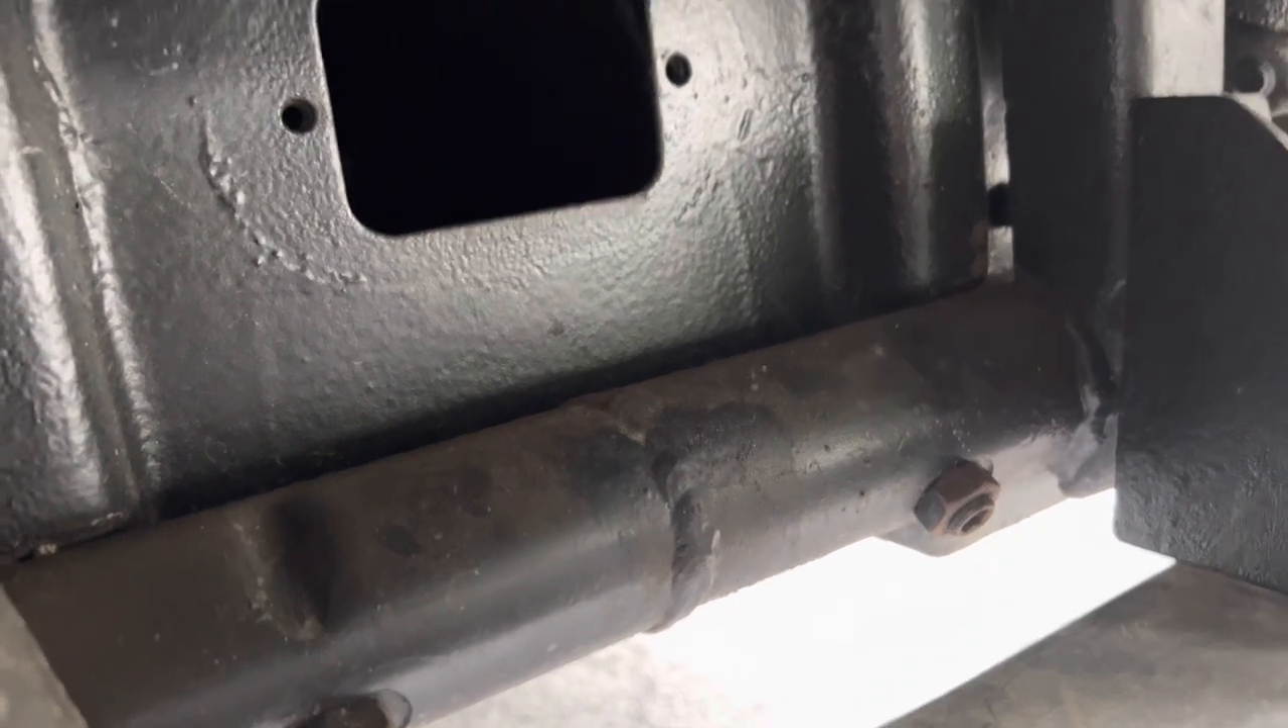Alright, so I am missing my cover plate. I need to get that taken care of.